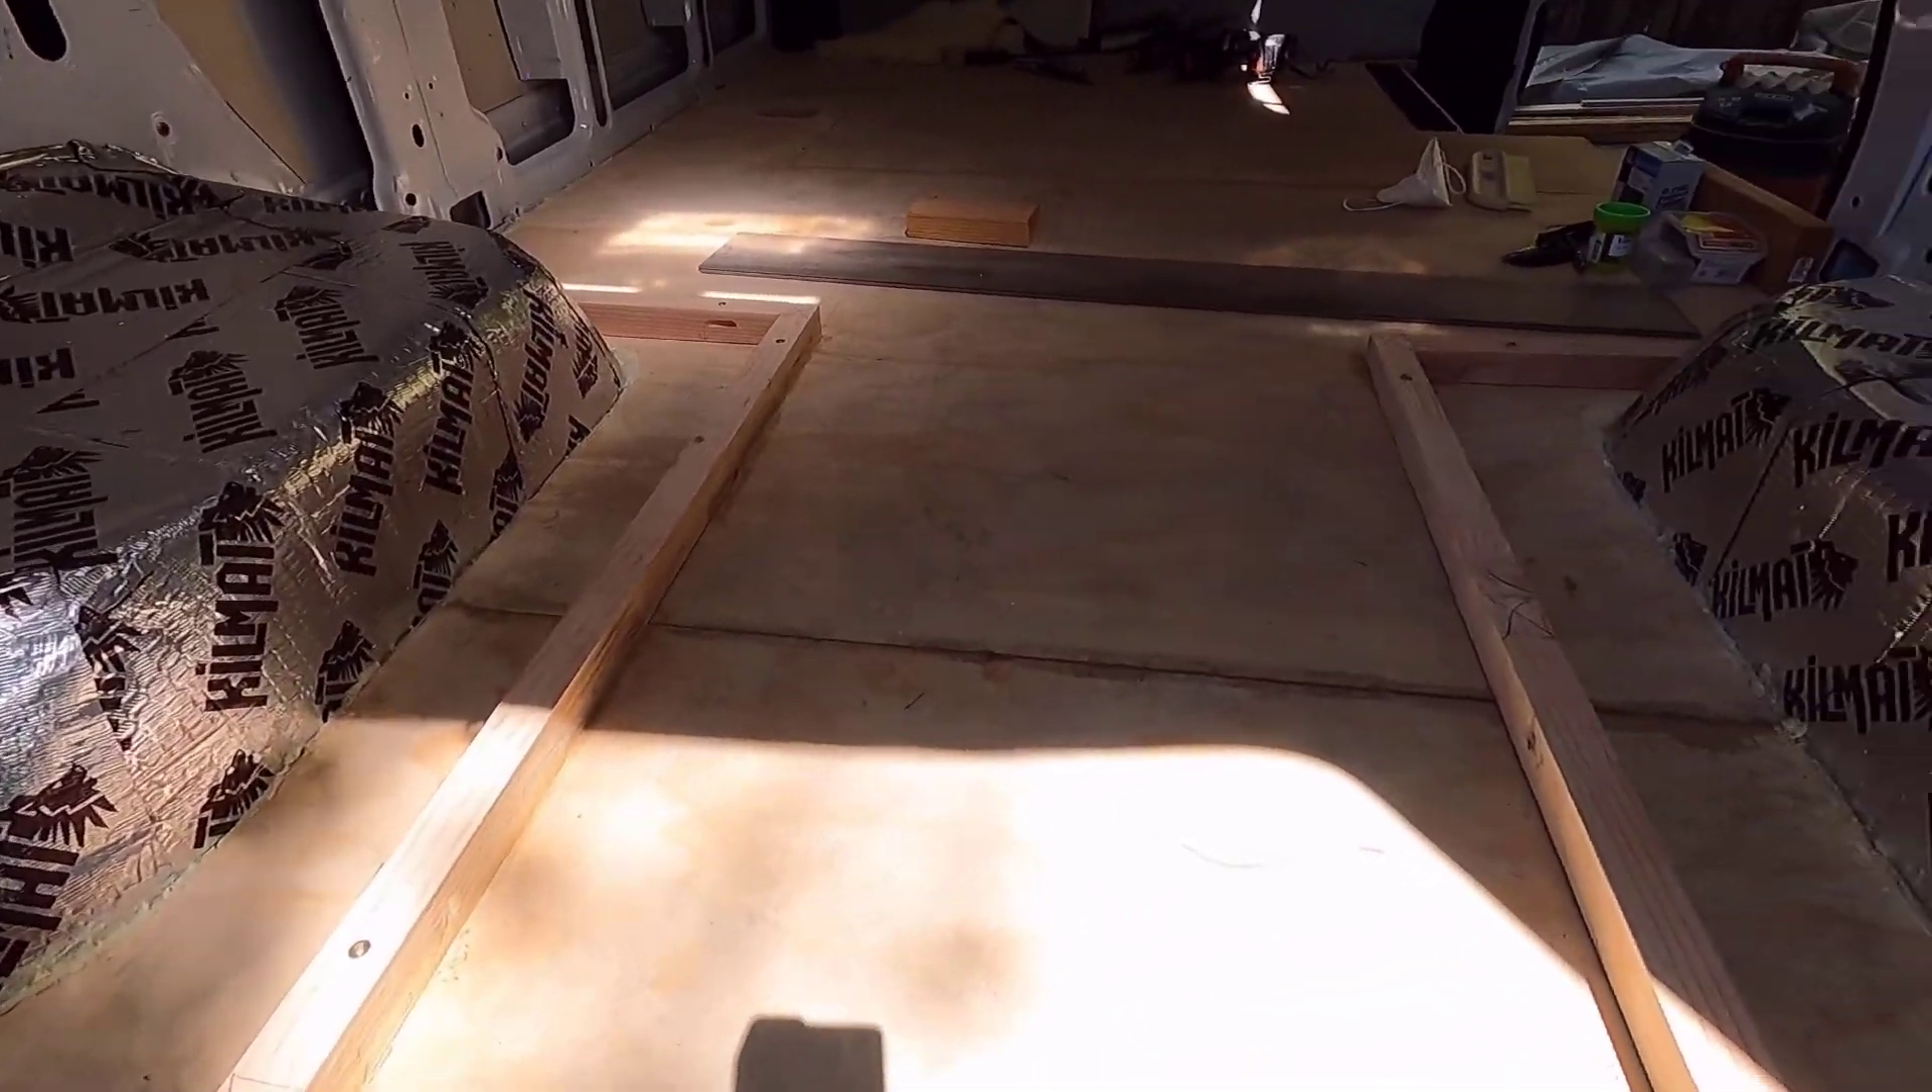It's been a long day and I'm really happy with what I've done here. So I installed the two base frames.